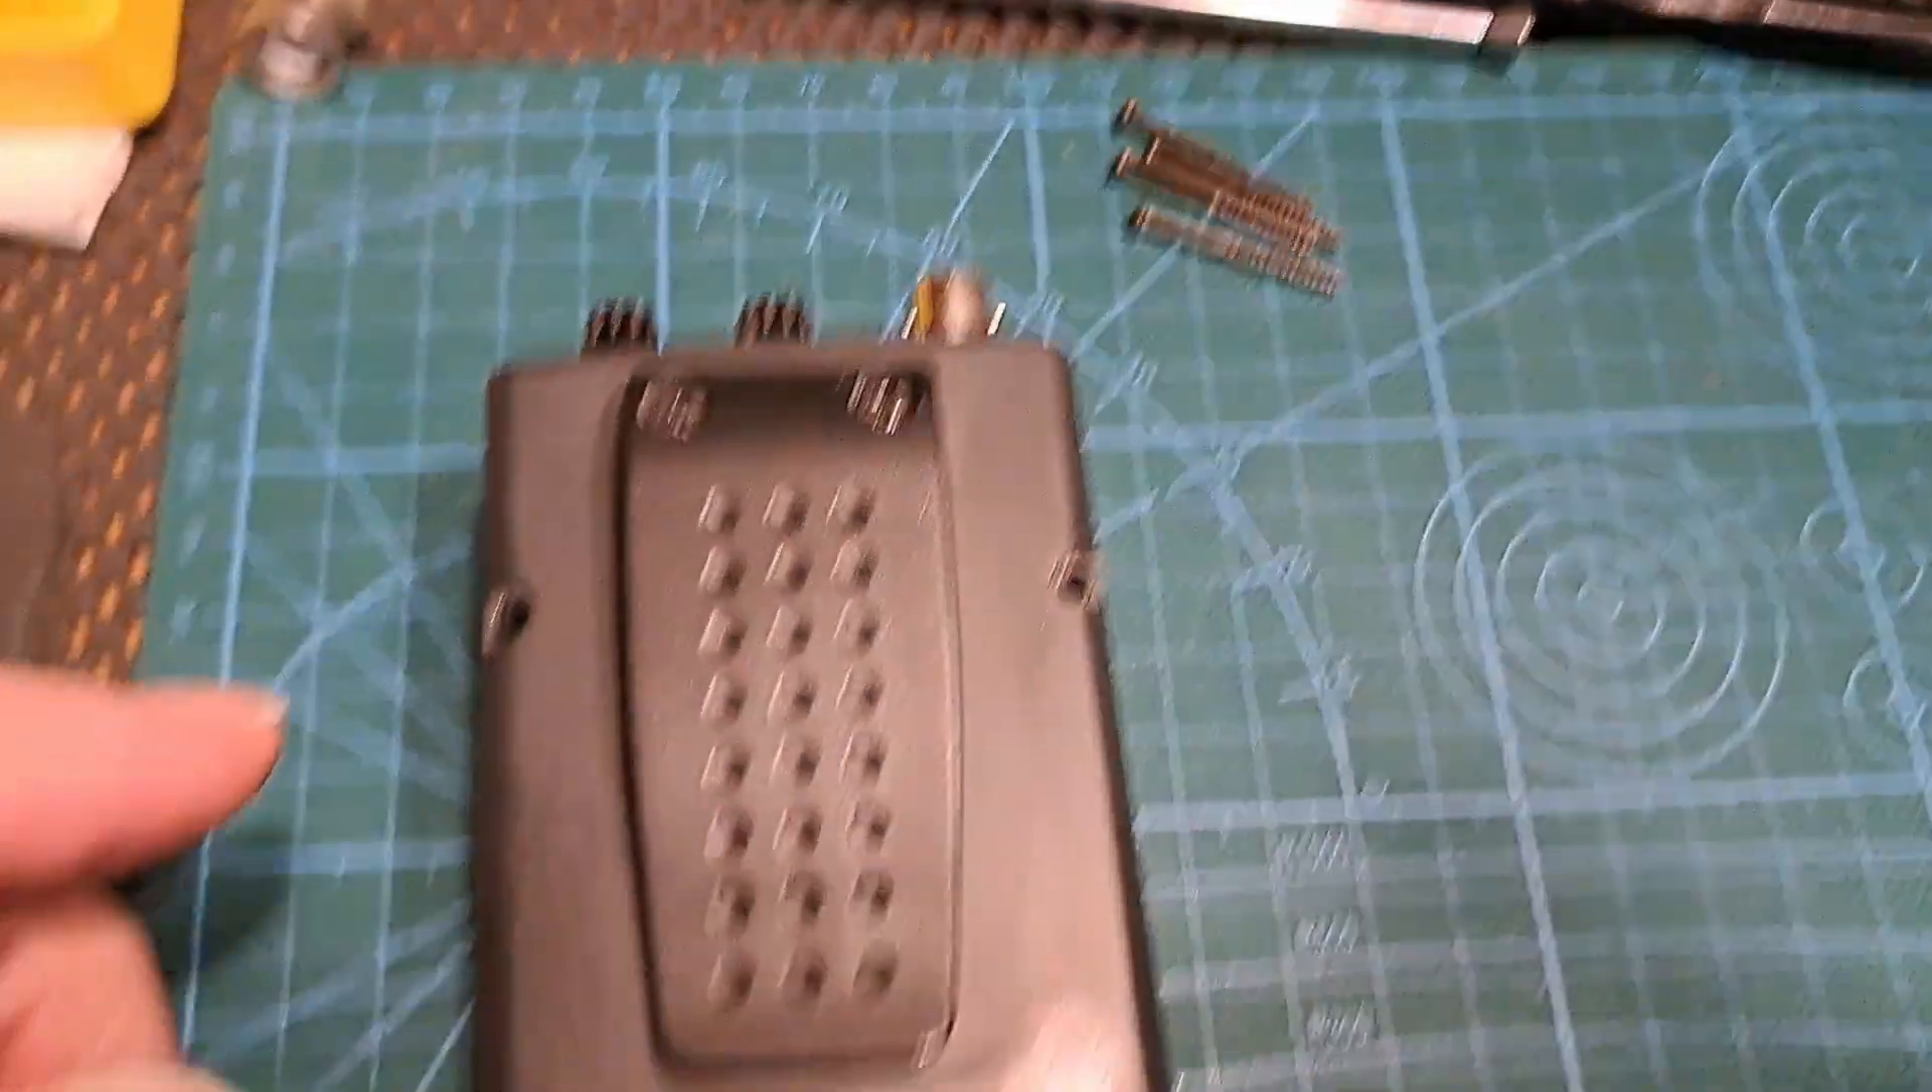I've done undone the four screws here.